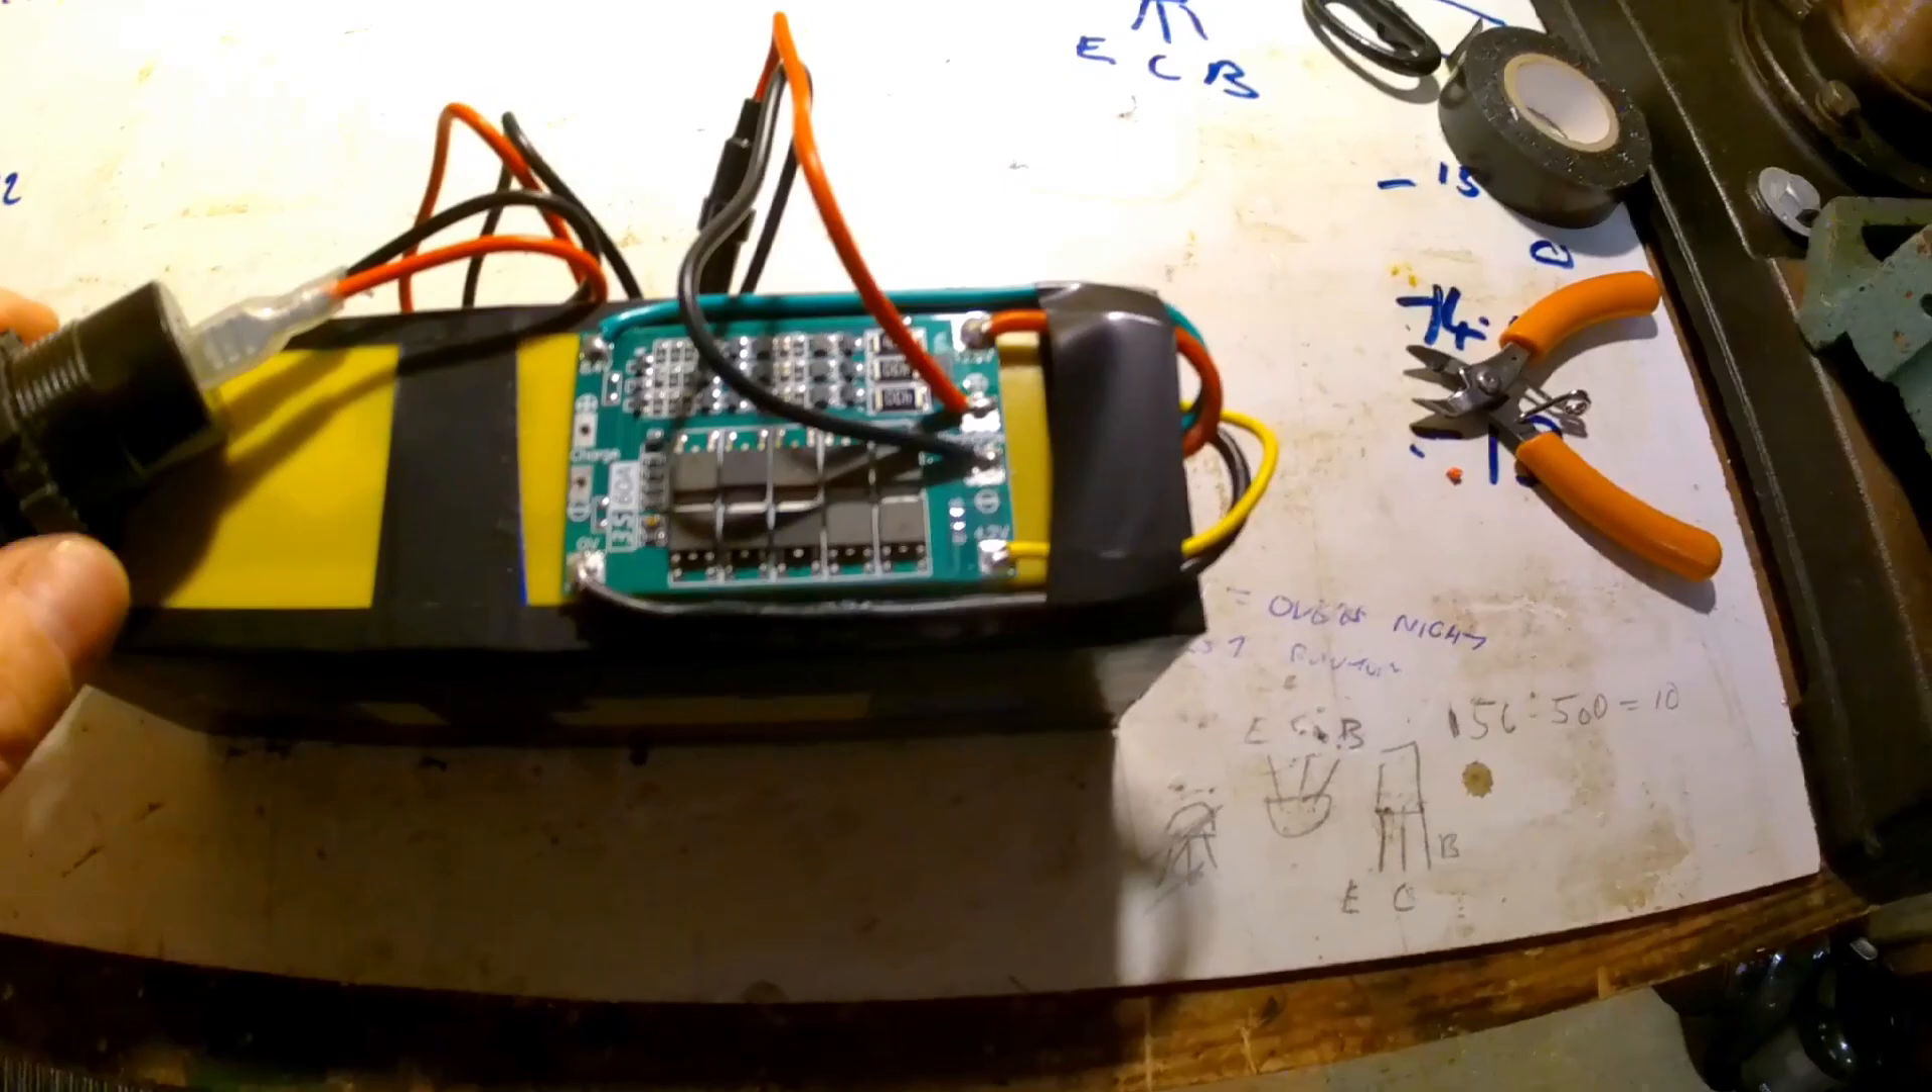Yep well most of the wires are on now under the battery pack for the BMS battery management system.